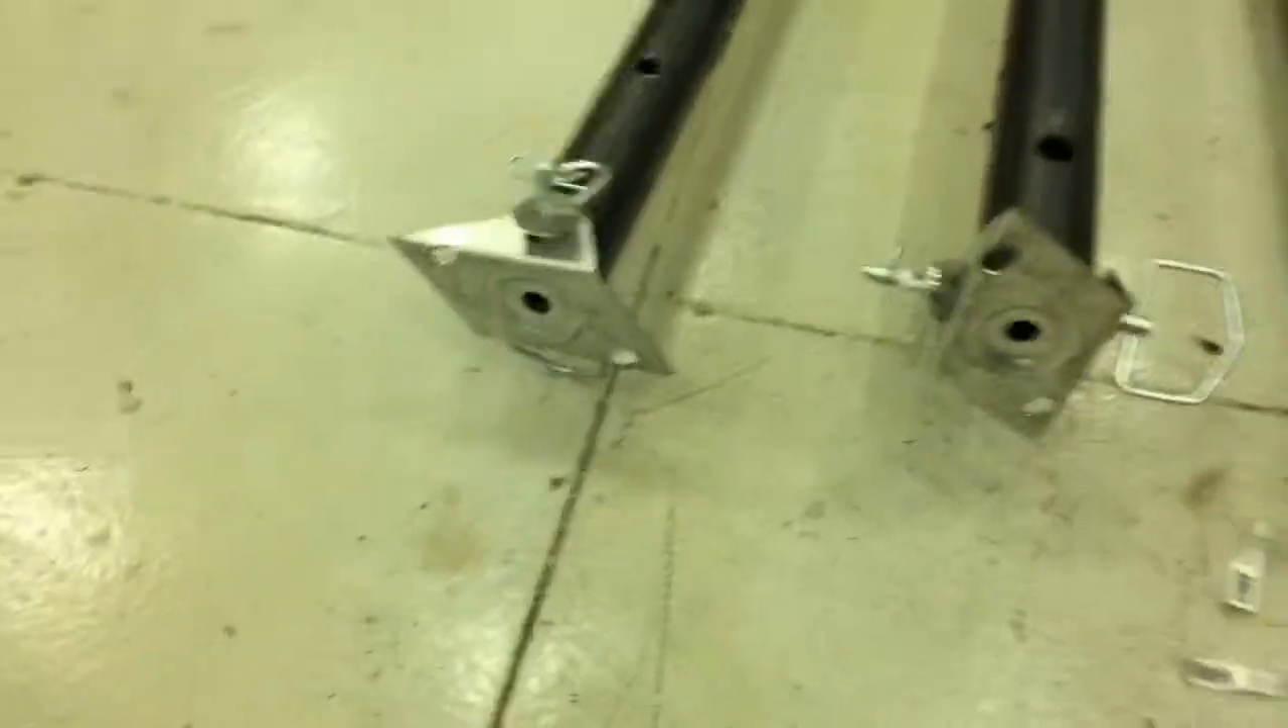I've got the feet attached as, as well.